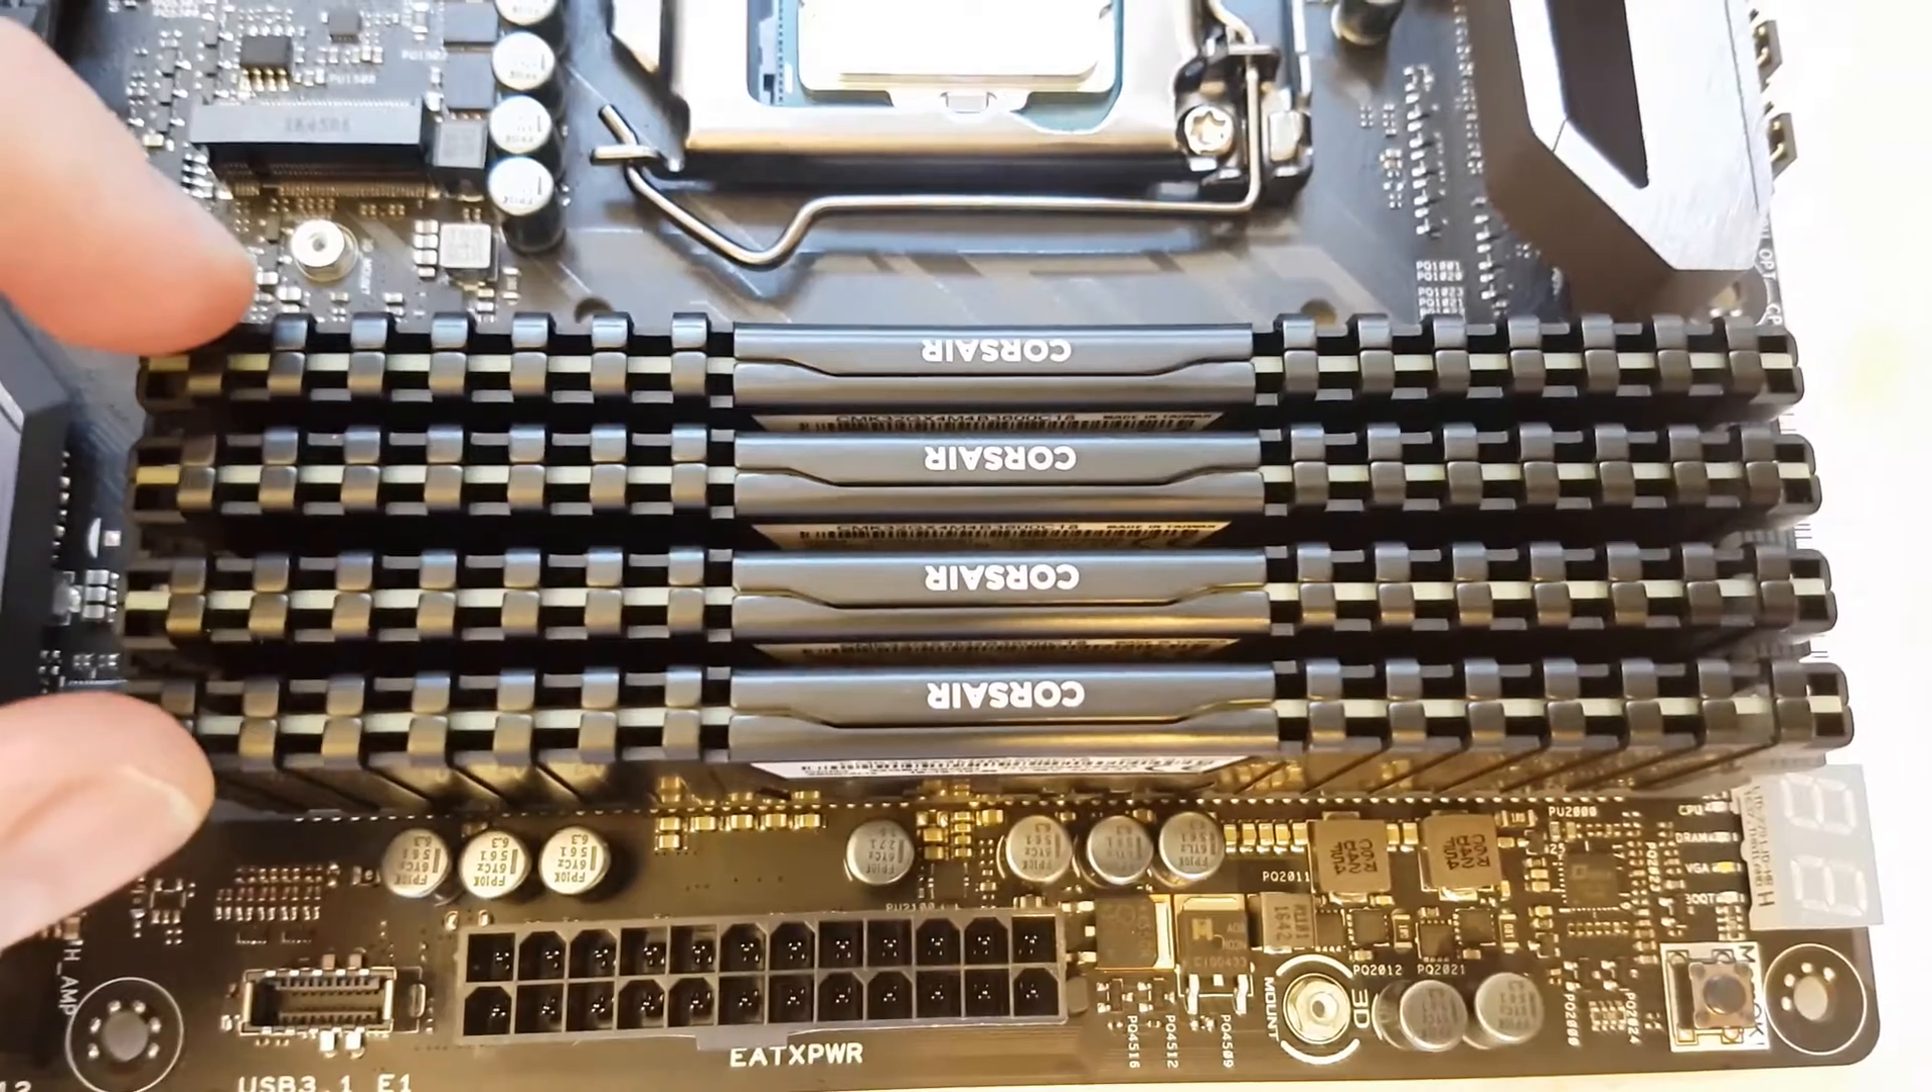So now I've inserted all four modules.